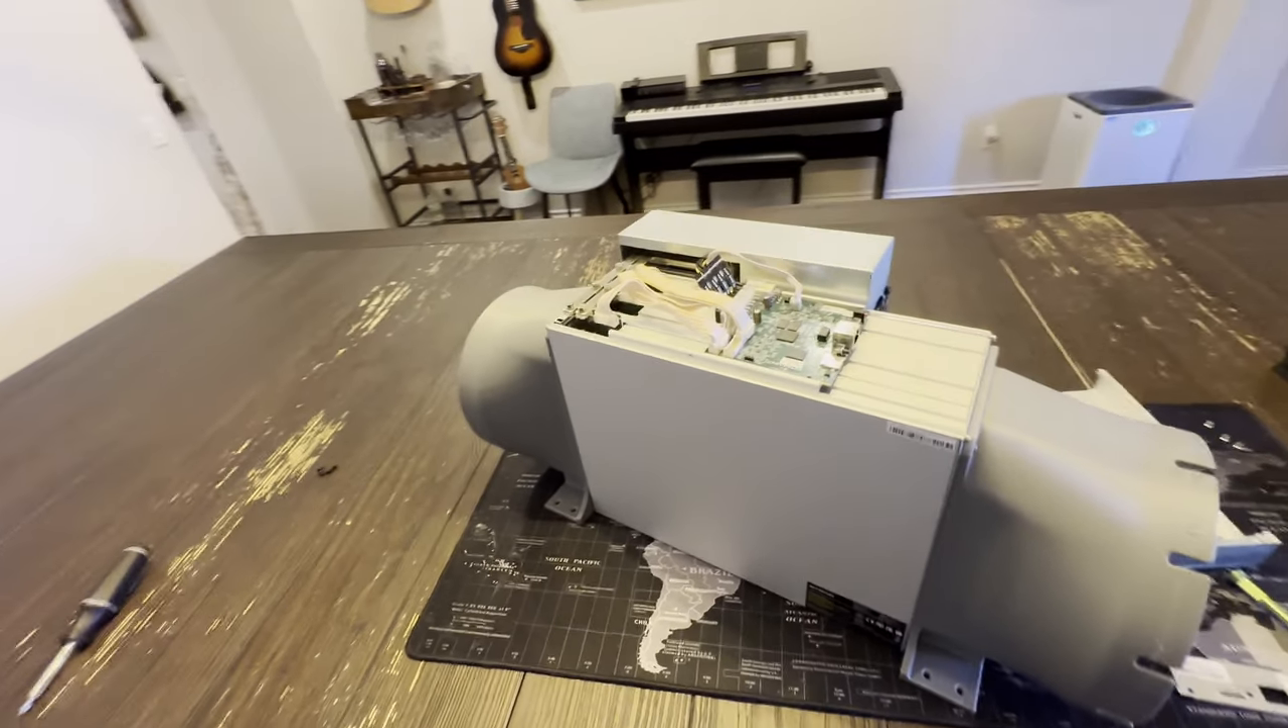All right, here we are almost done. We've got both shrouds connected.